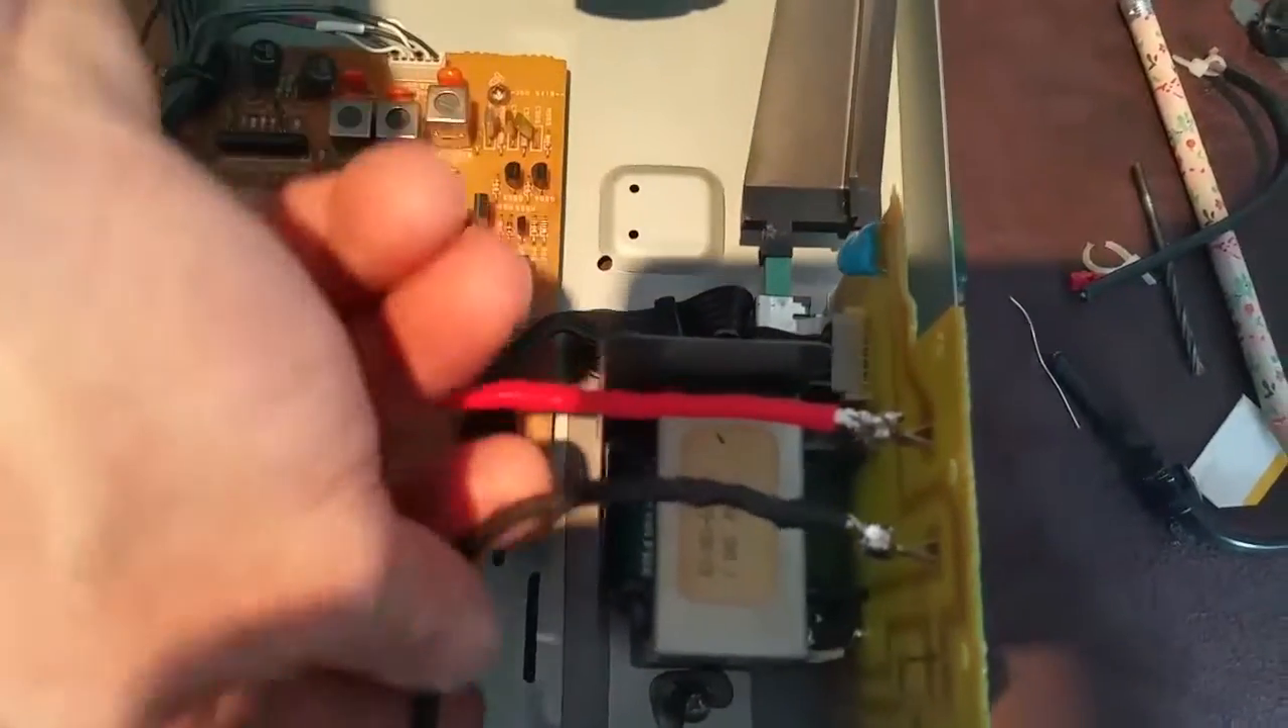Wires now soldered on.